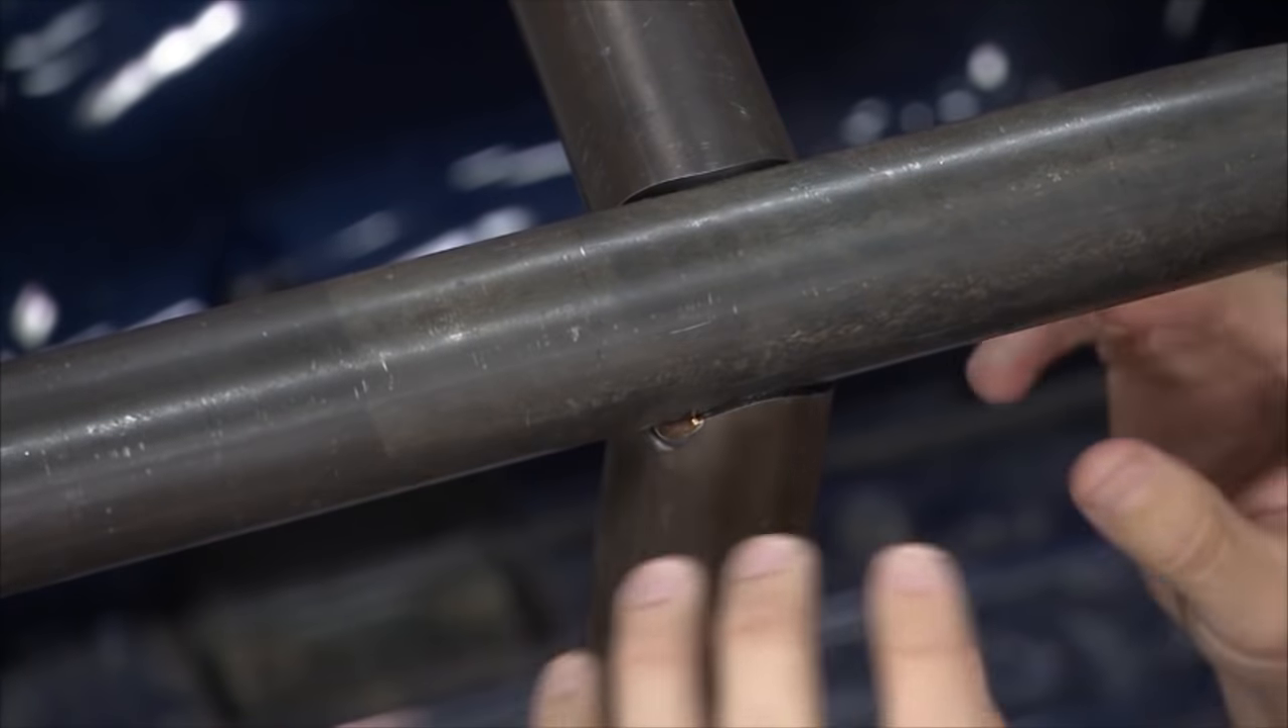If you get up in here close, there's three tubes all coming together right here, and there's virtually zero gap.